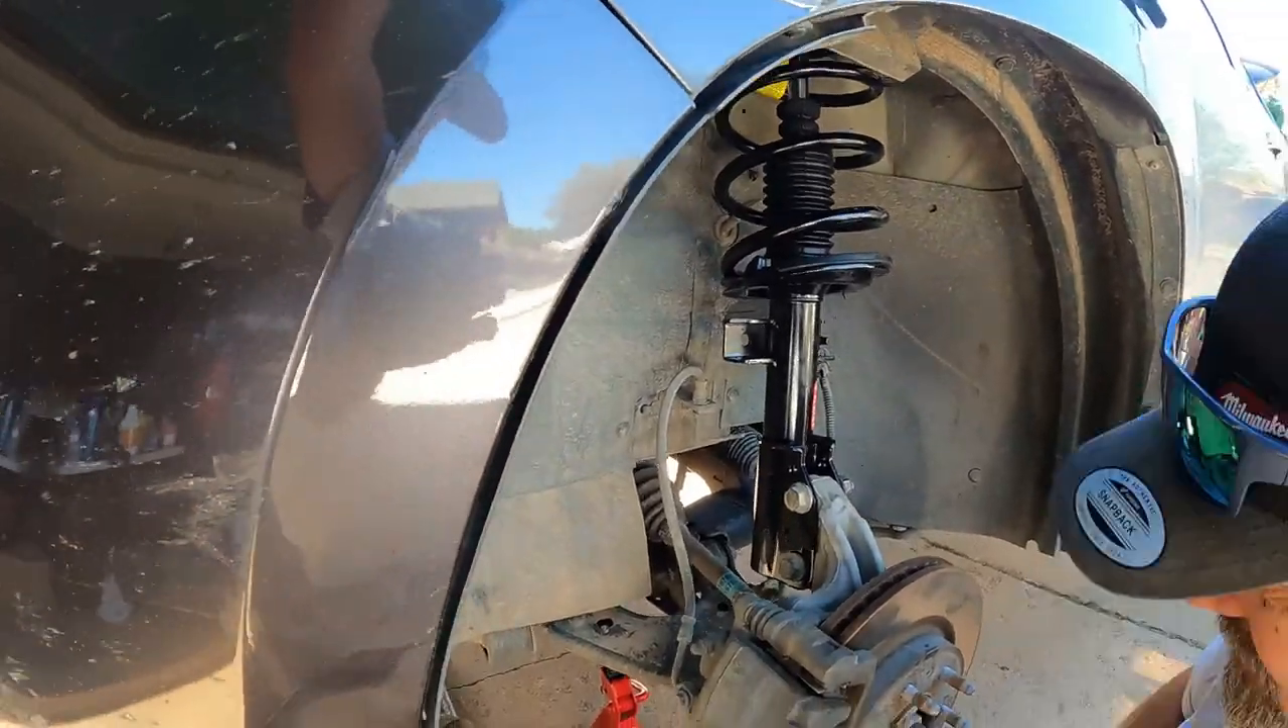The new strut is all done now just need a tire.